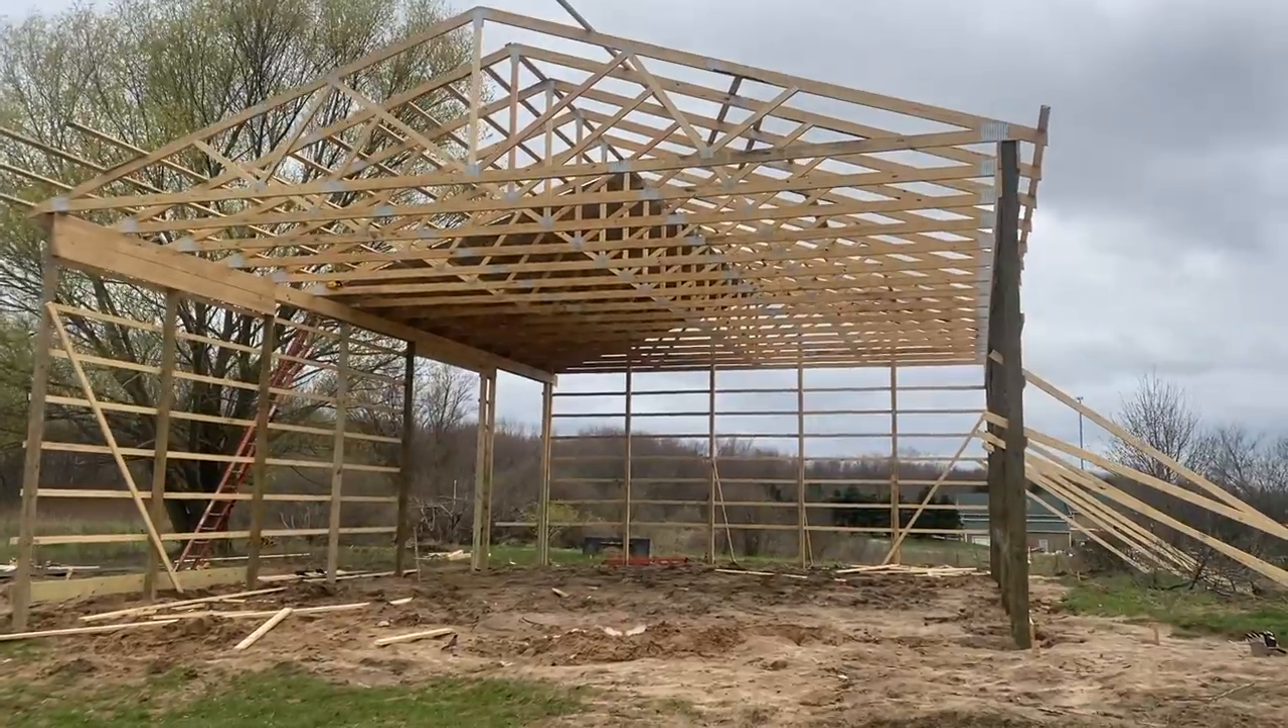They got all the post framing up except for the front.